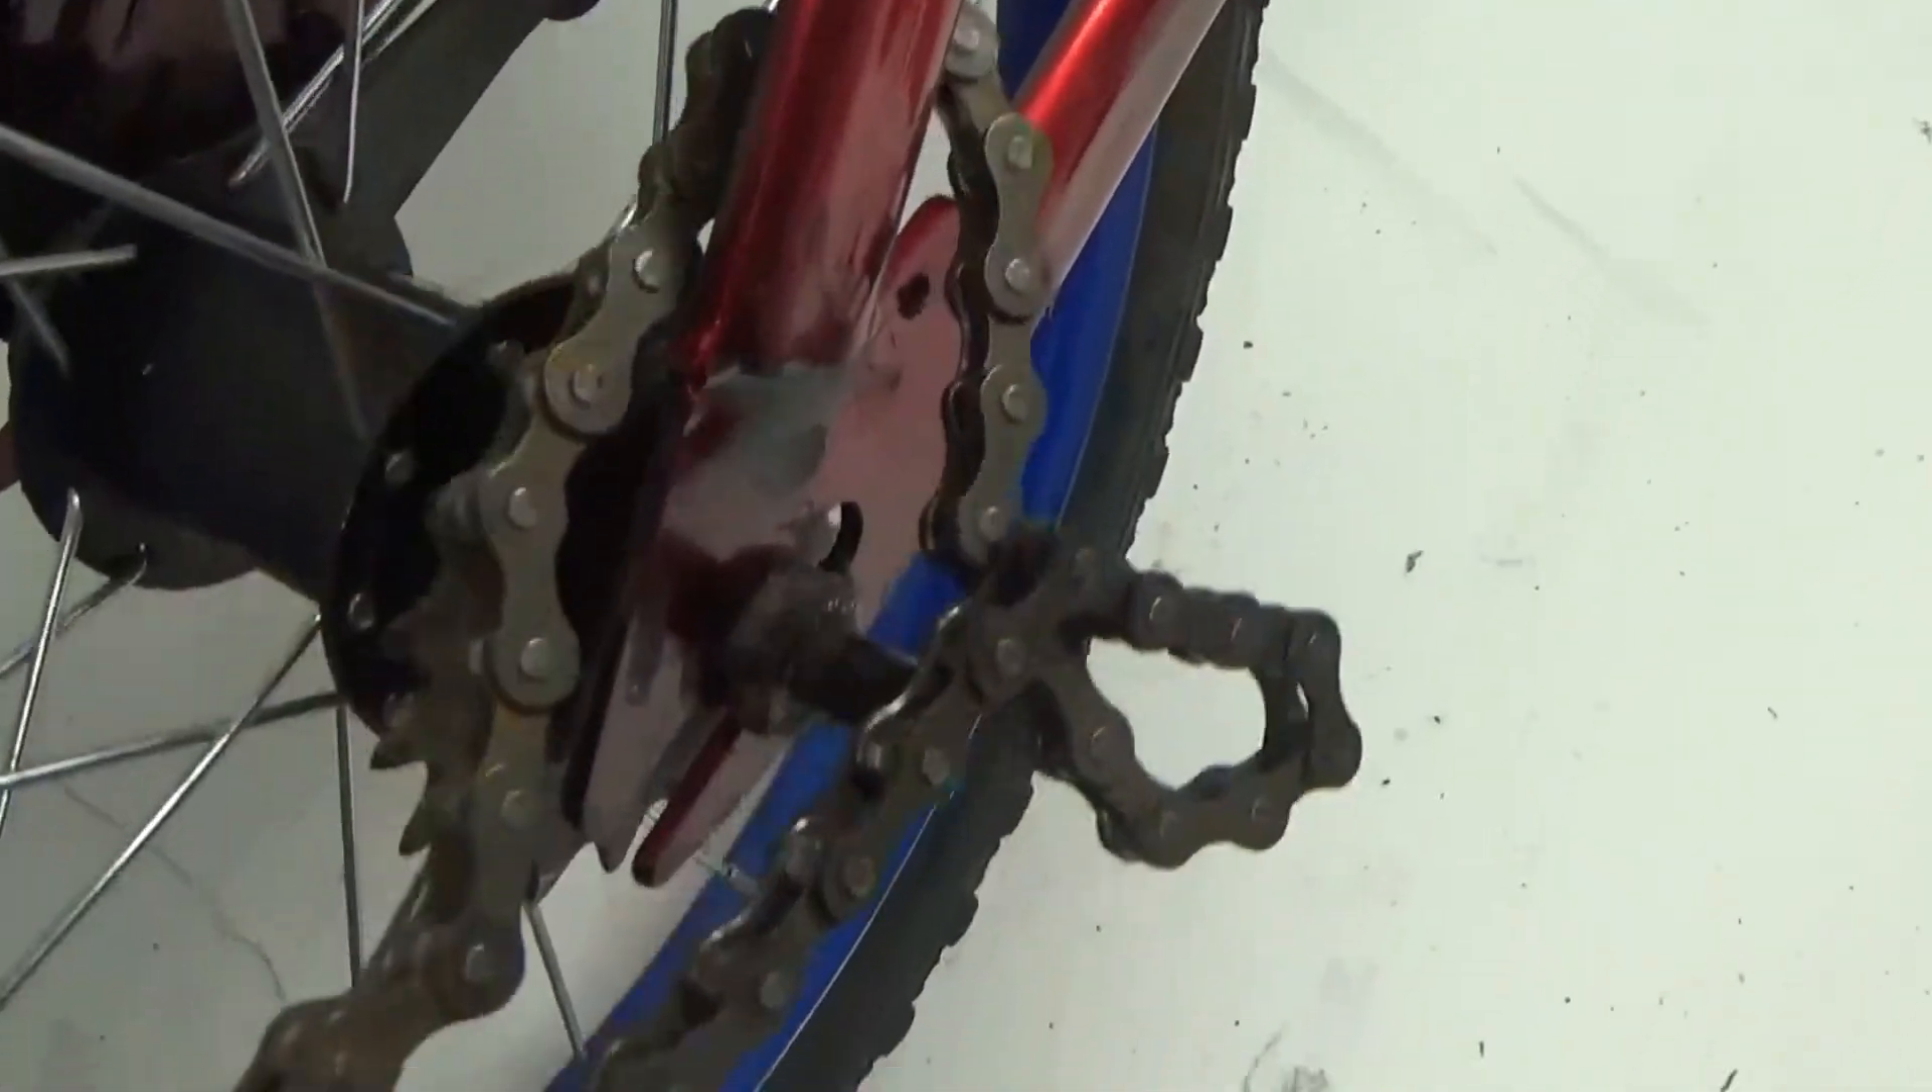Now you'll notice that this chain is still wrapped around the frame.